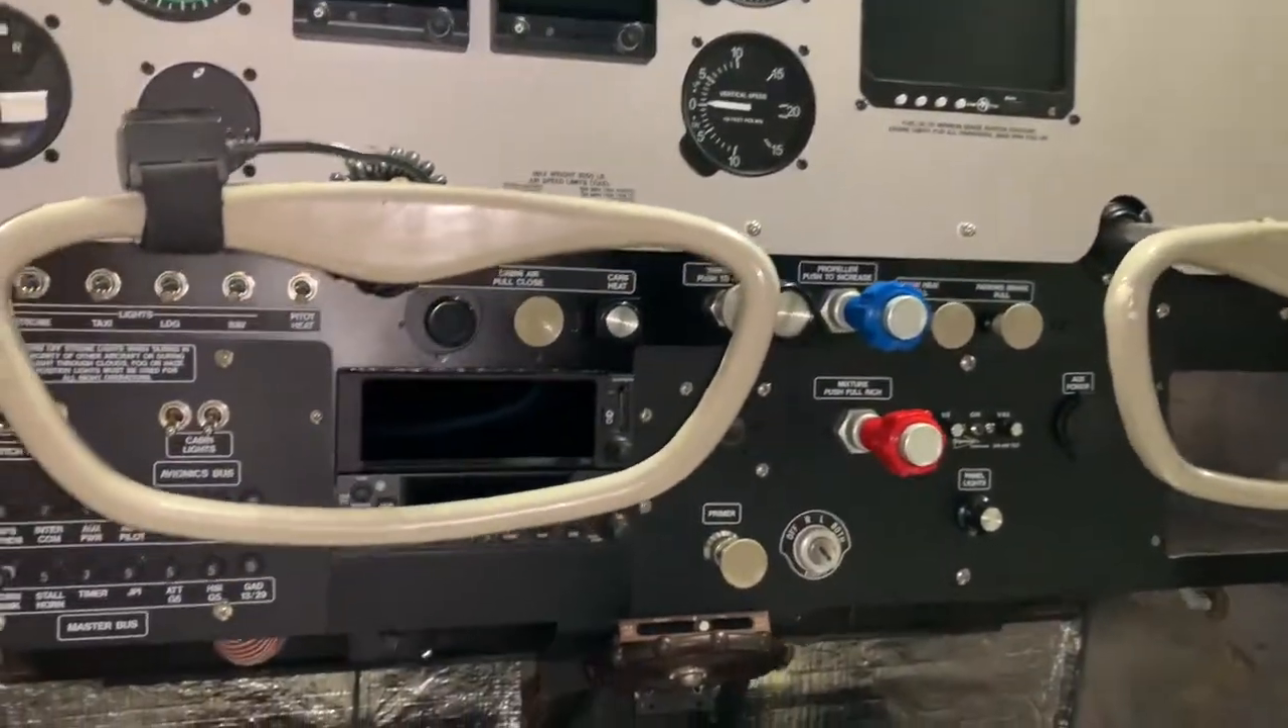We're making really good progress now on the Cessna 180. We have the panel put in the plane. It all powers up good. So essentially I am done with the panel.